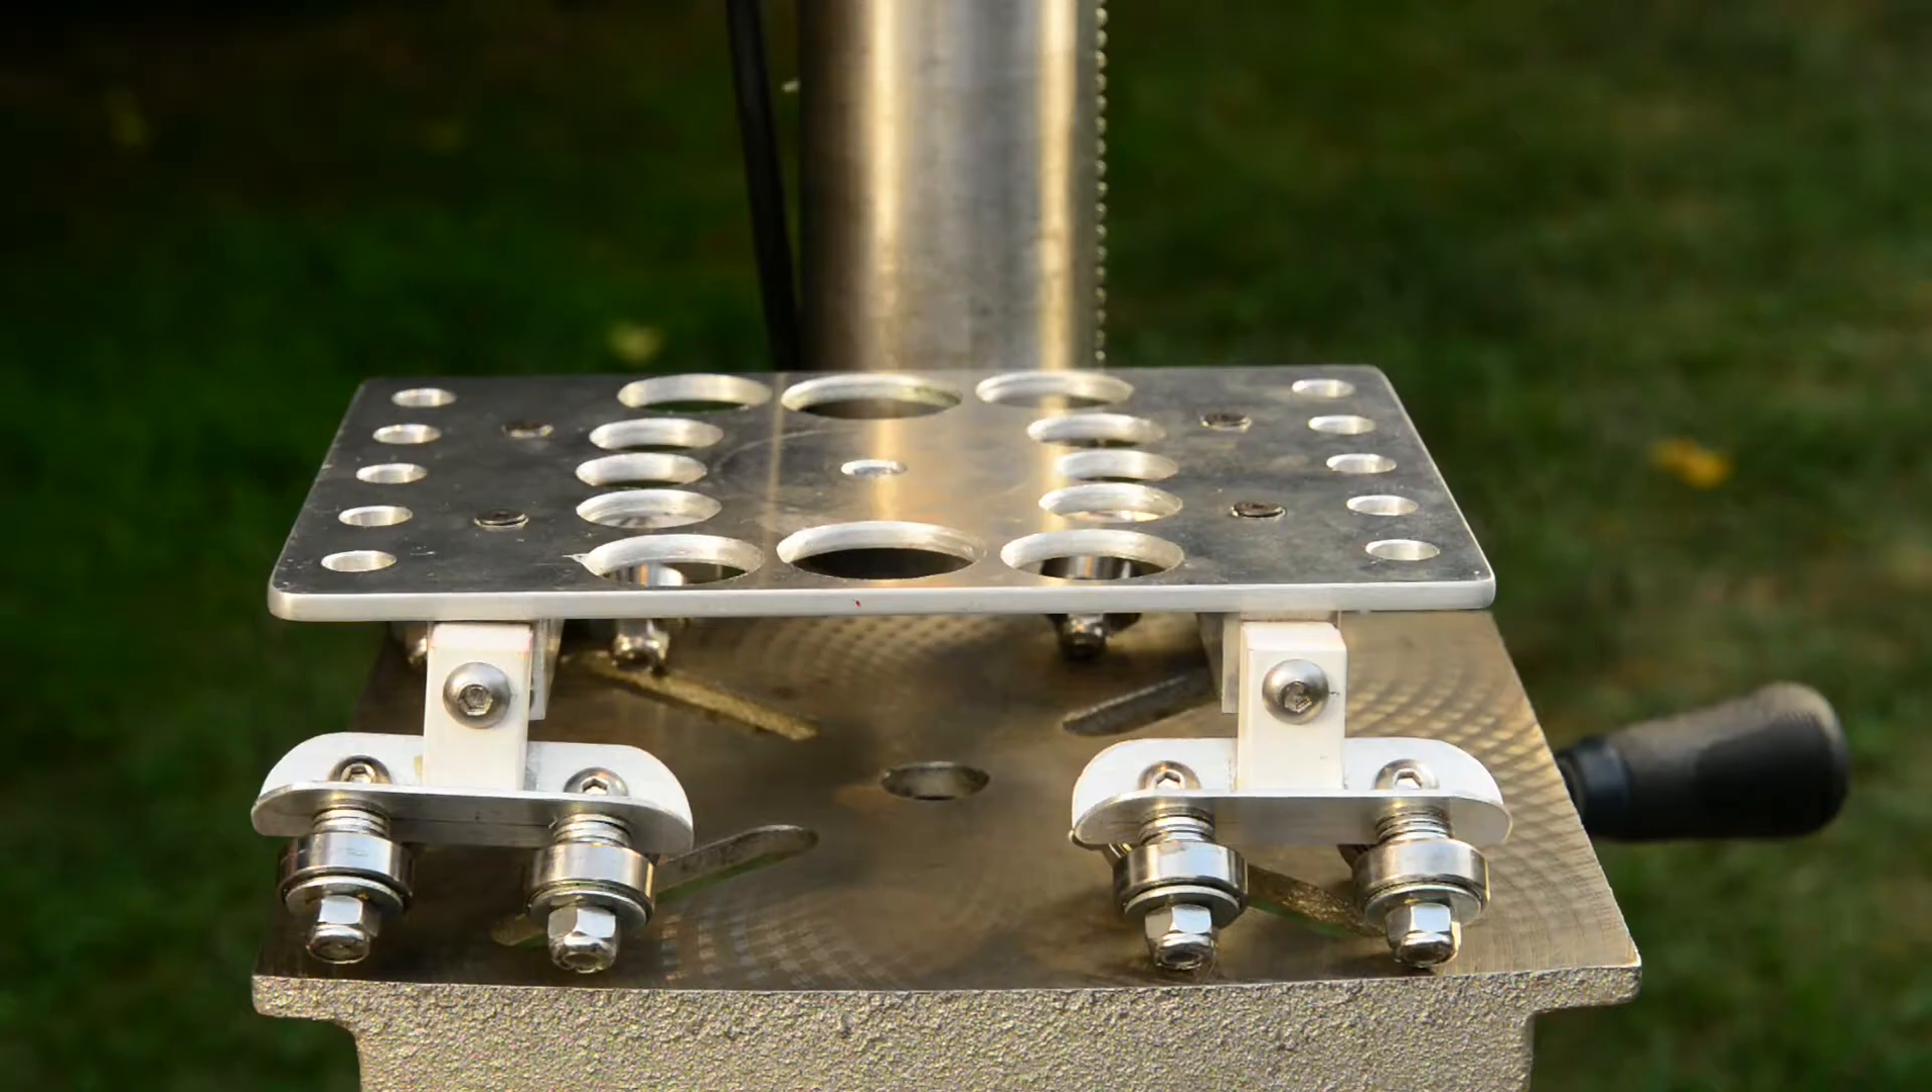The finished truck assemblies were then bolted to the slider.